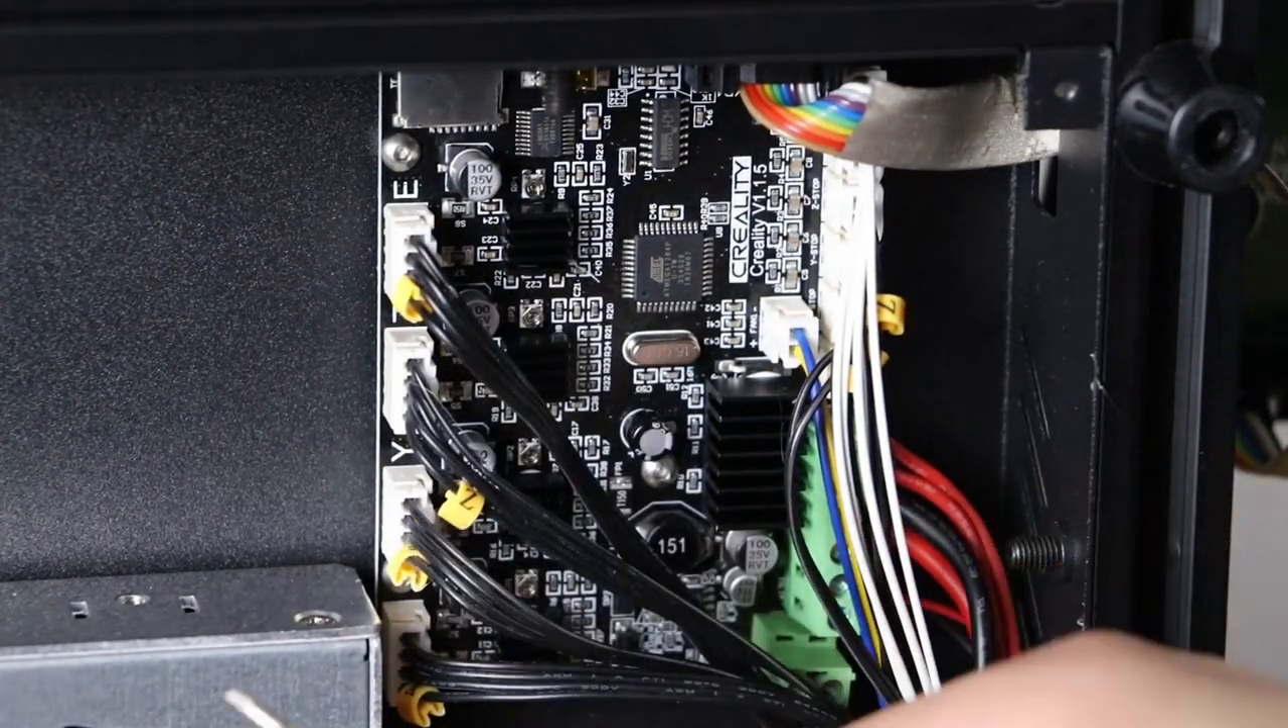Now, we have the board mounted back. All of our cables are in just the exact same position they came out of.